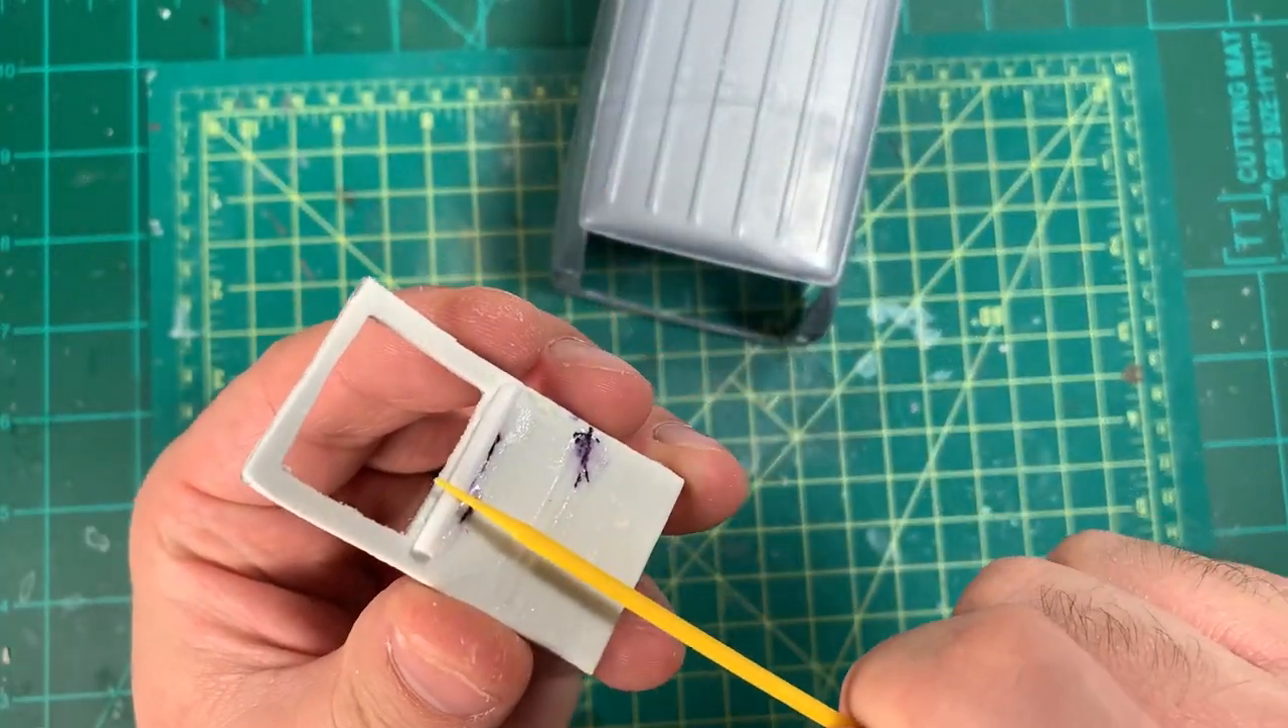I have a piece of tube in the back side of this door.